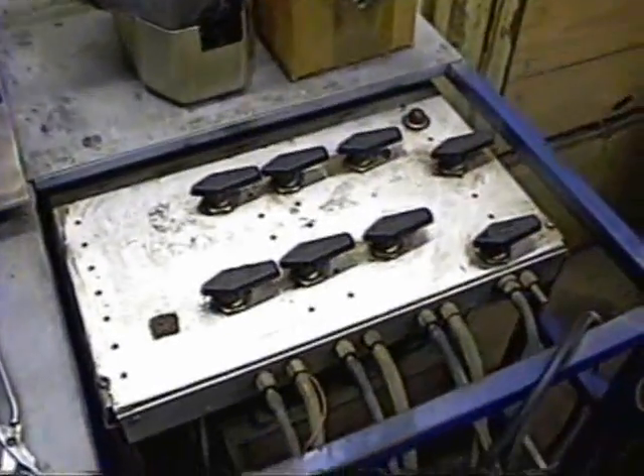Now I've gone ahead and rigged up a manifold here.